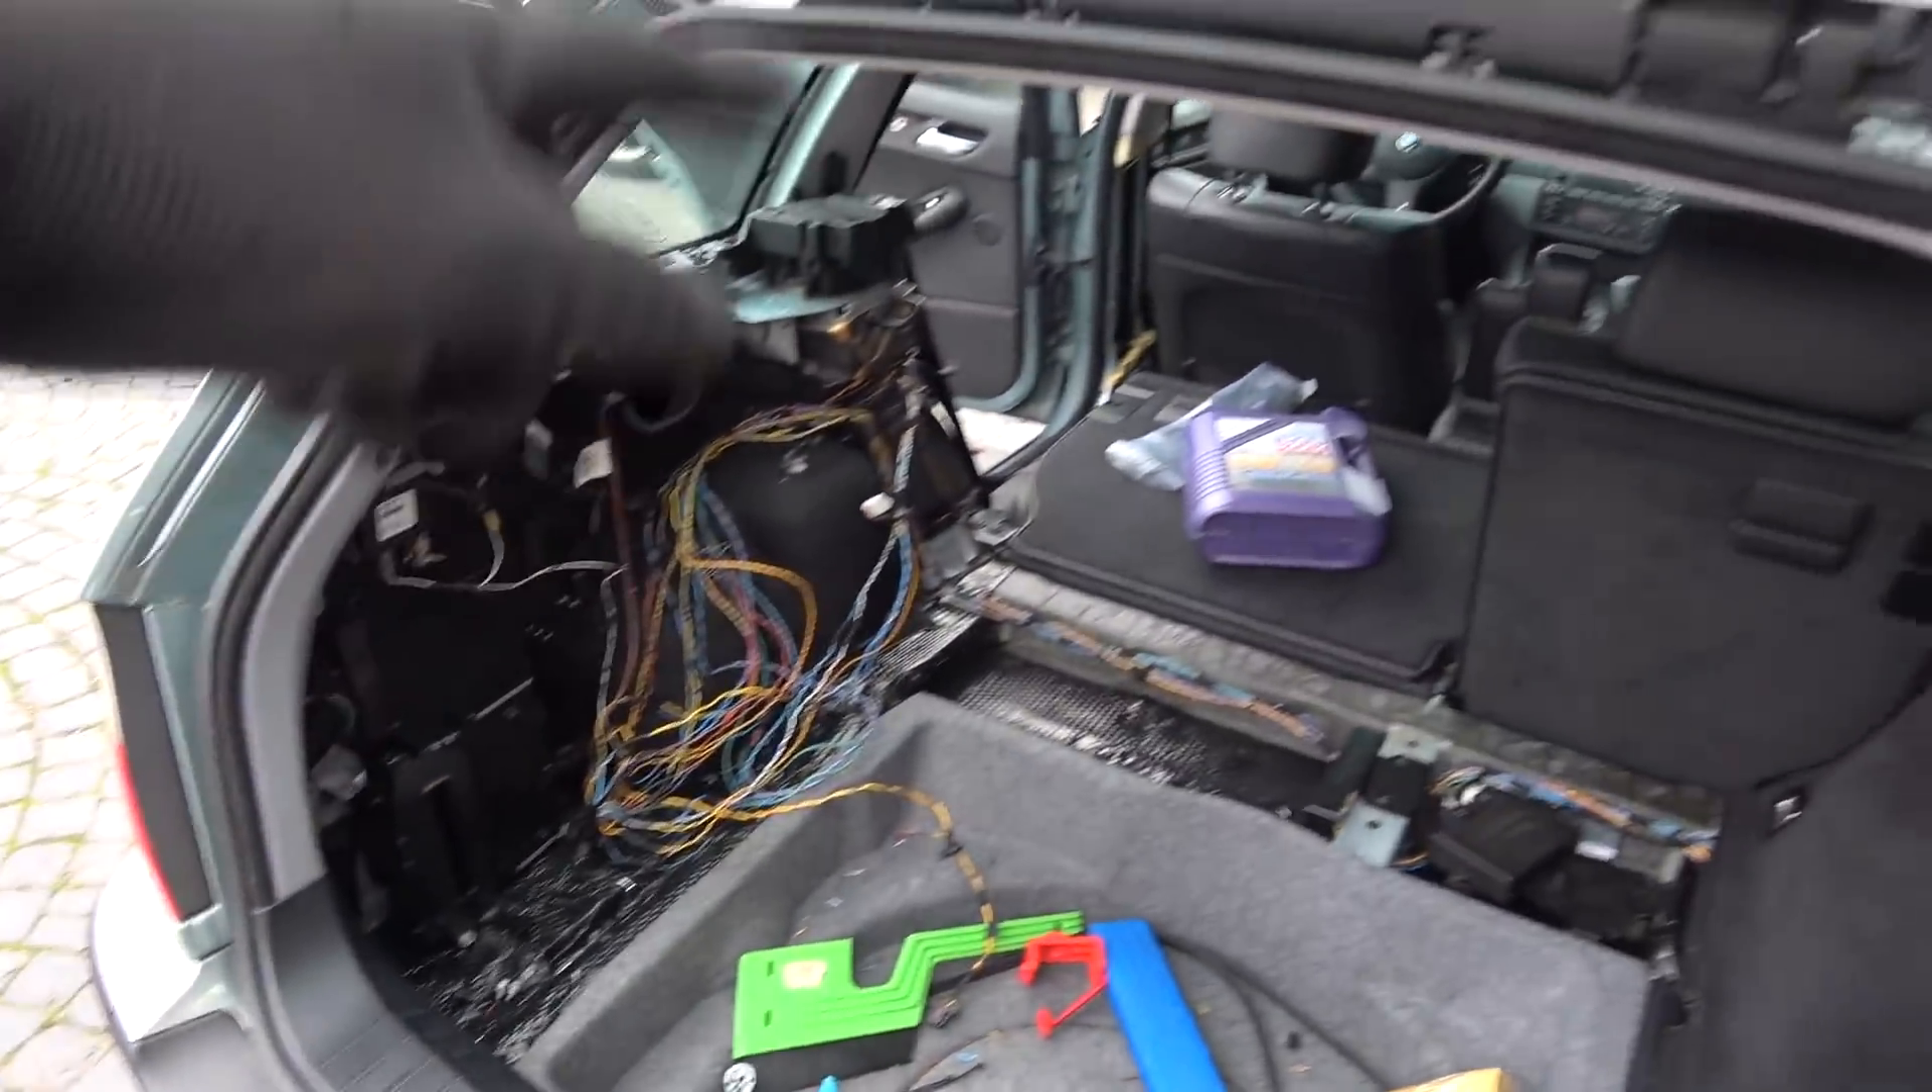And now I just gotta make all of this pretty and assemble the rest of the trunk and all of the trim over there.